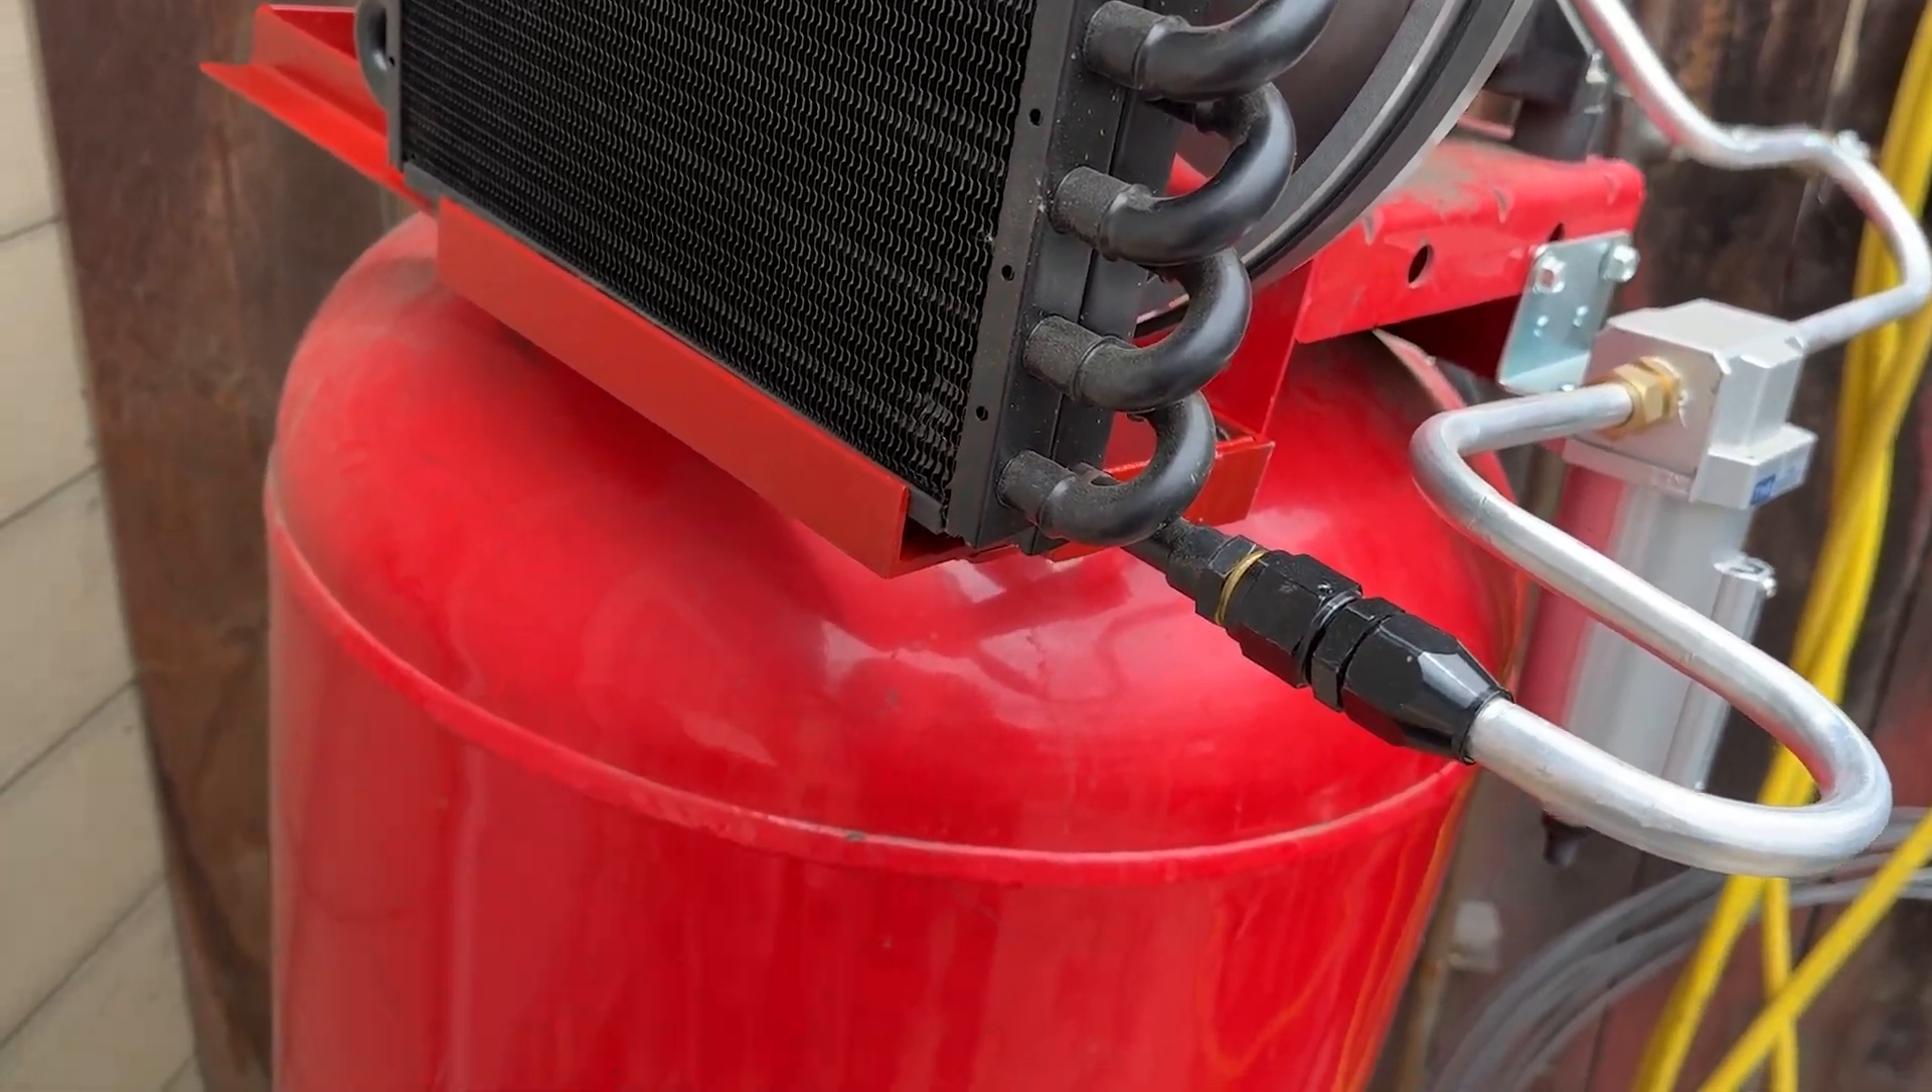But anyways the bracket is now installed and painted.